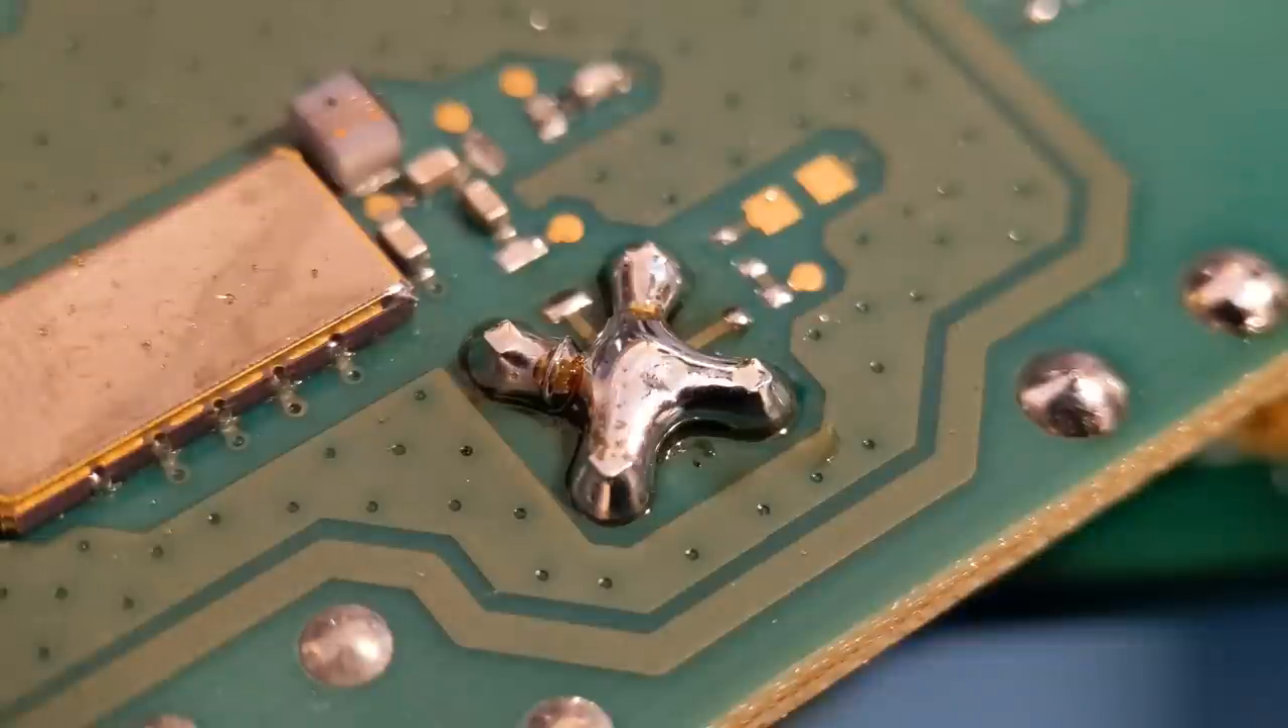We've got all five sort of pins on the device joined now.